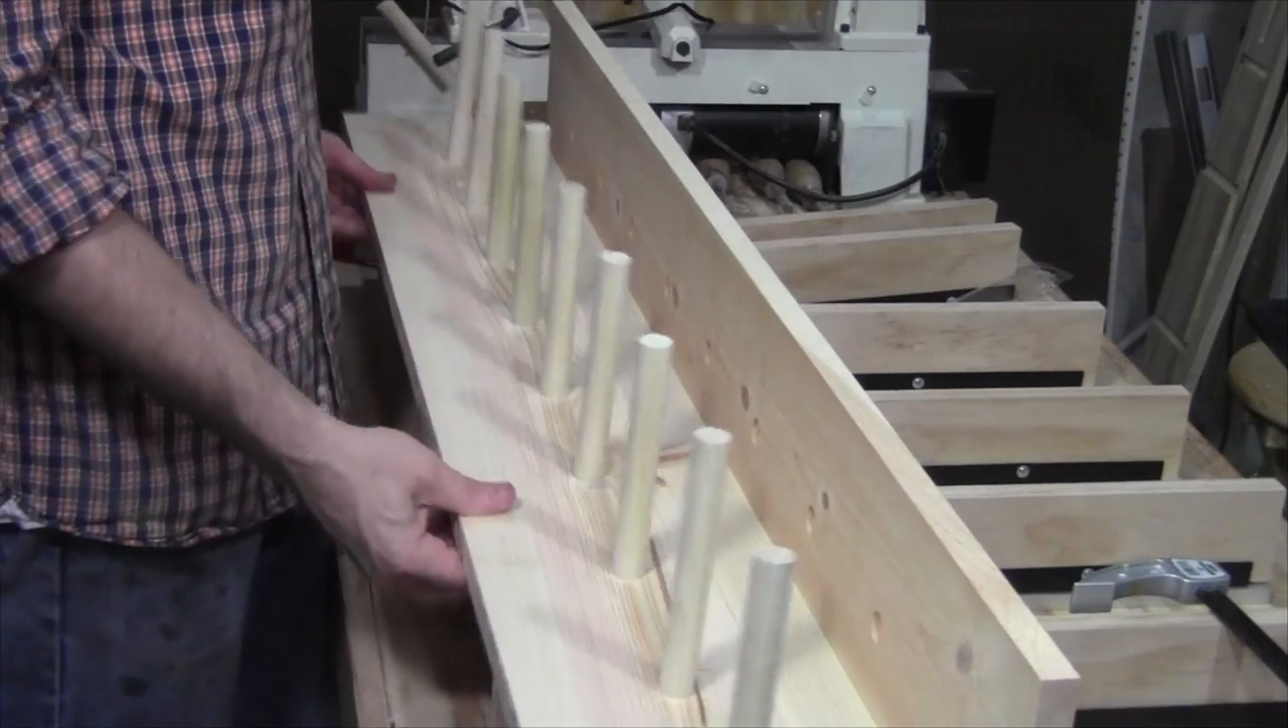All right, I've installed all the dowels into the side that I don't have screwed on yet.